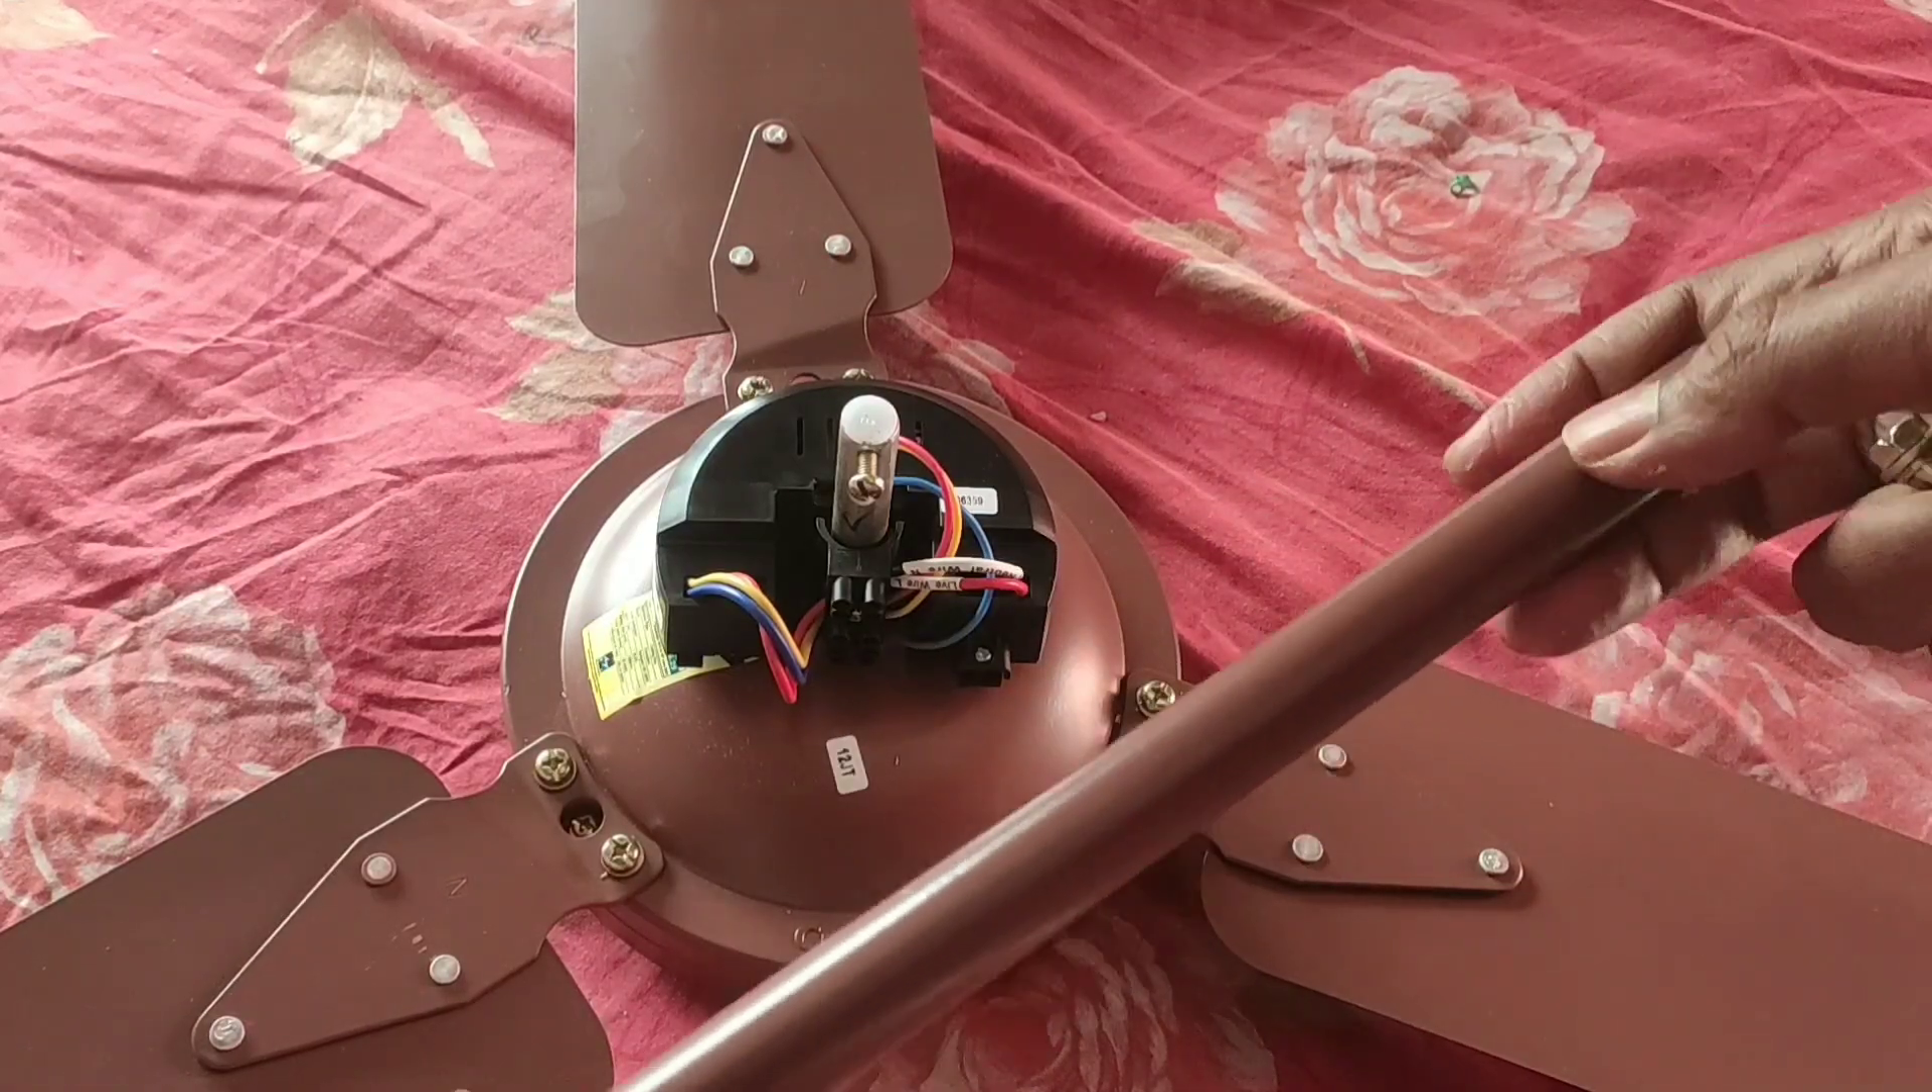So guys, we have already fixed the blades.